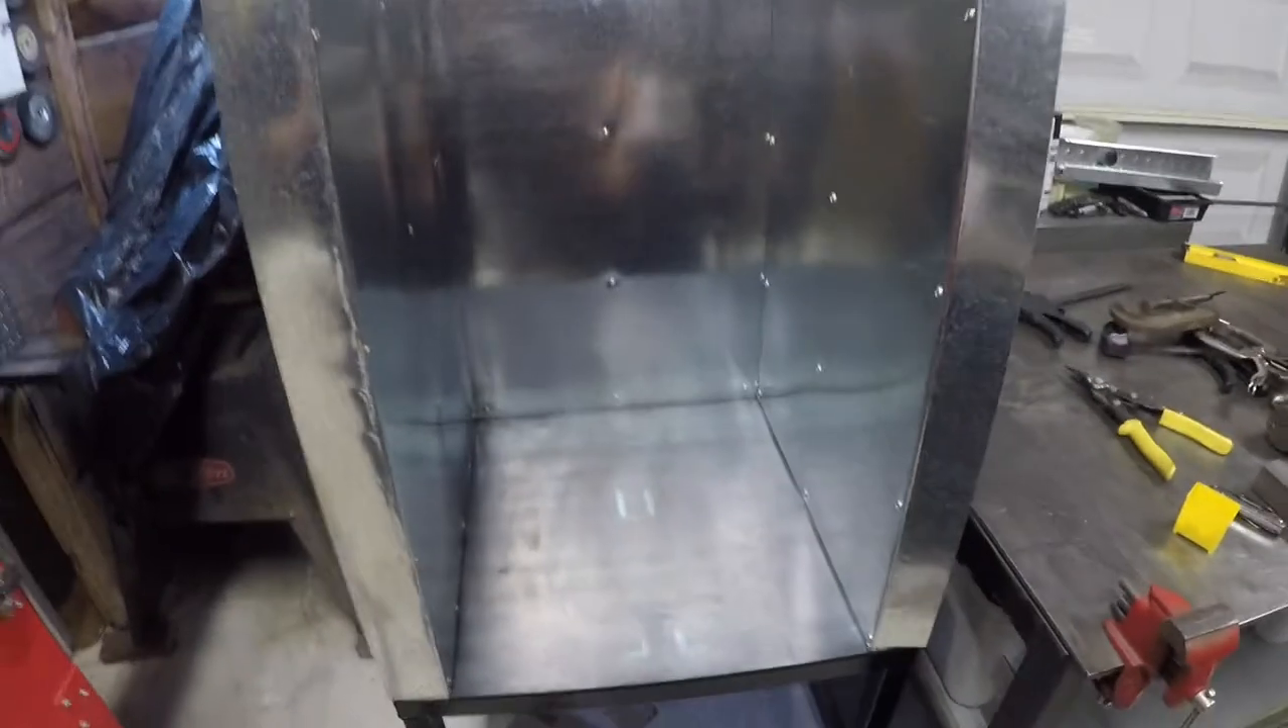I got the walls built and bolted to the back wall.